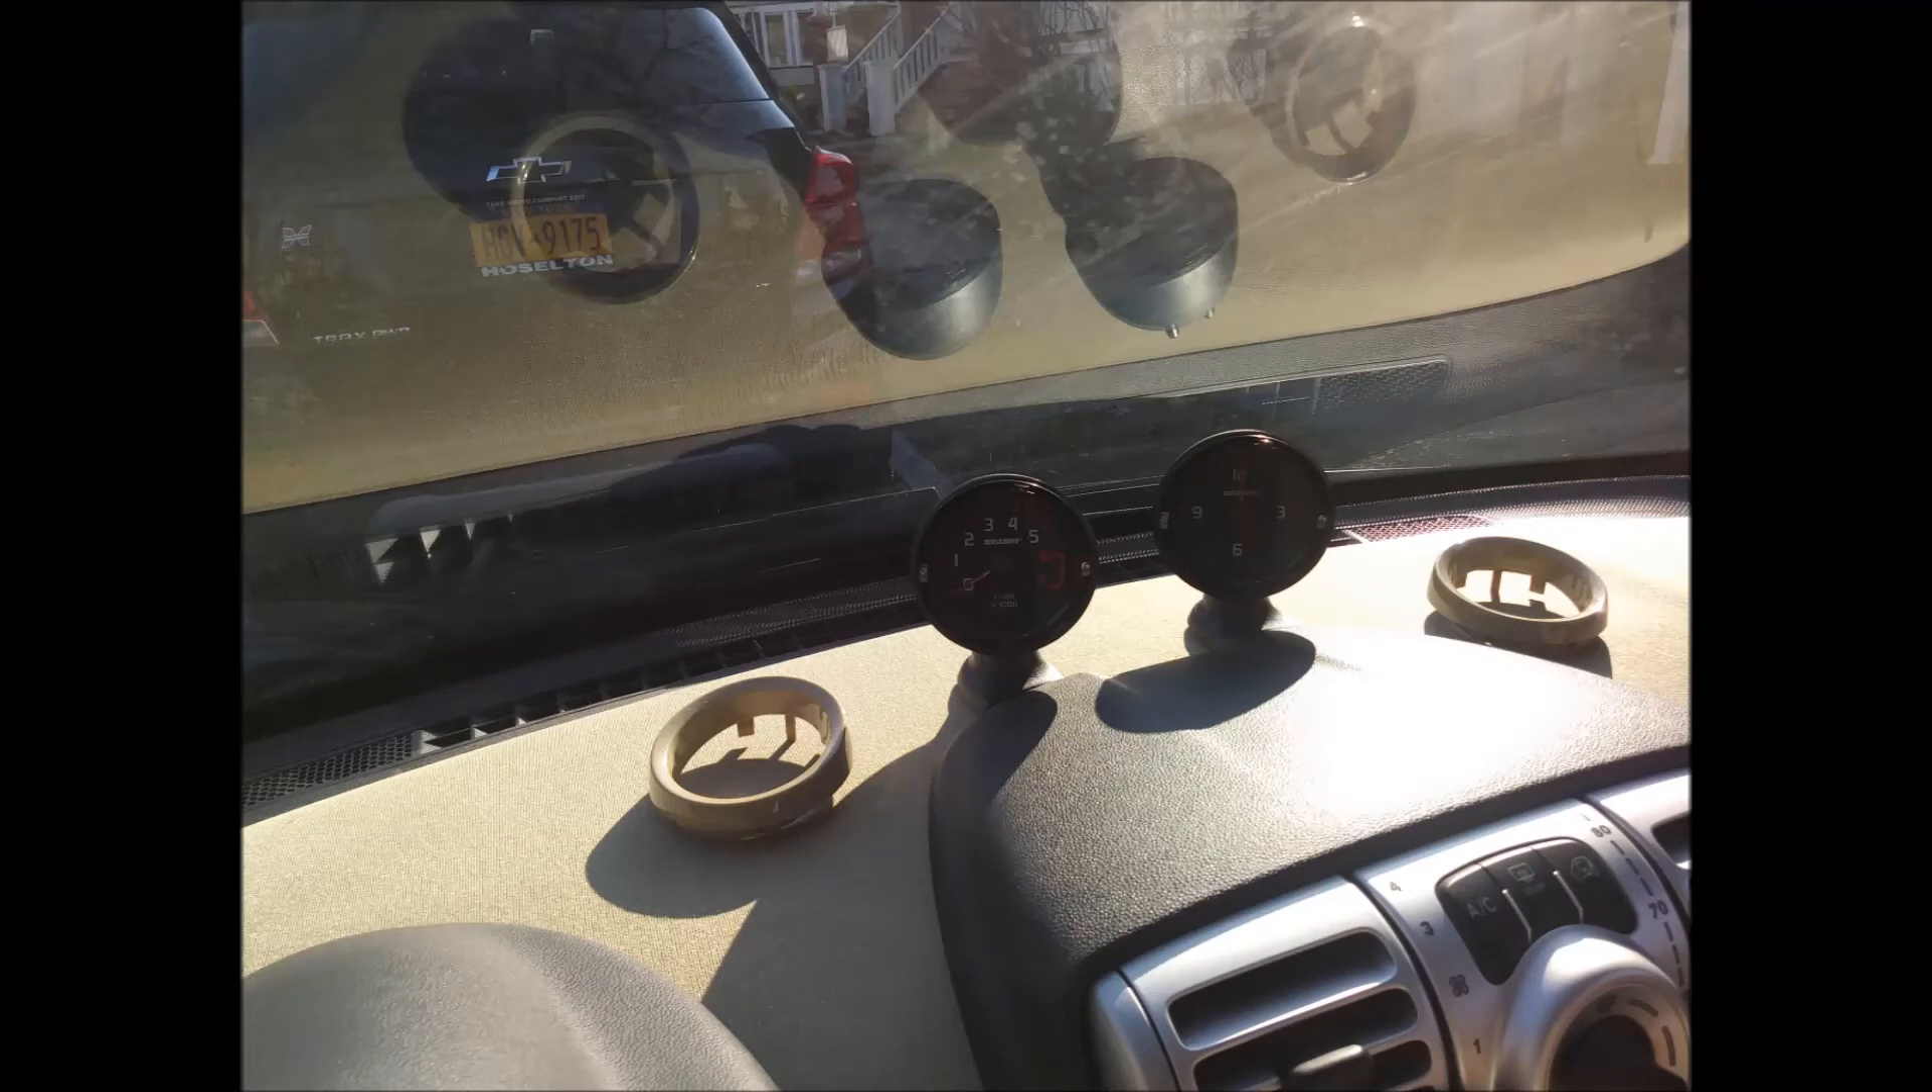So now here we are just after install waiting to uh snap on the trim rings.